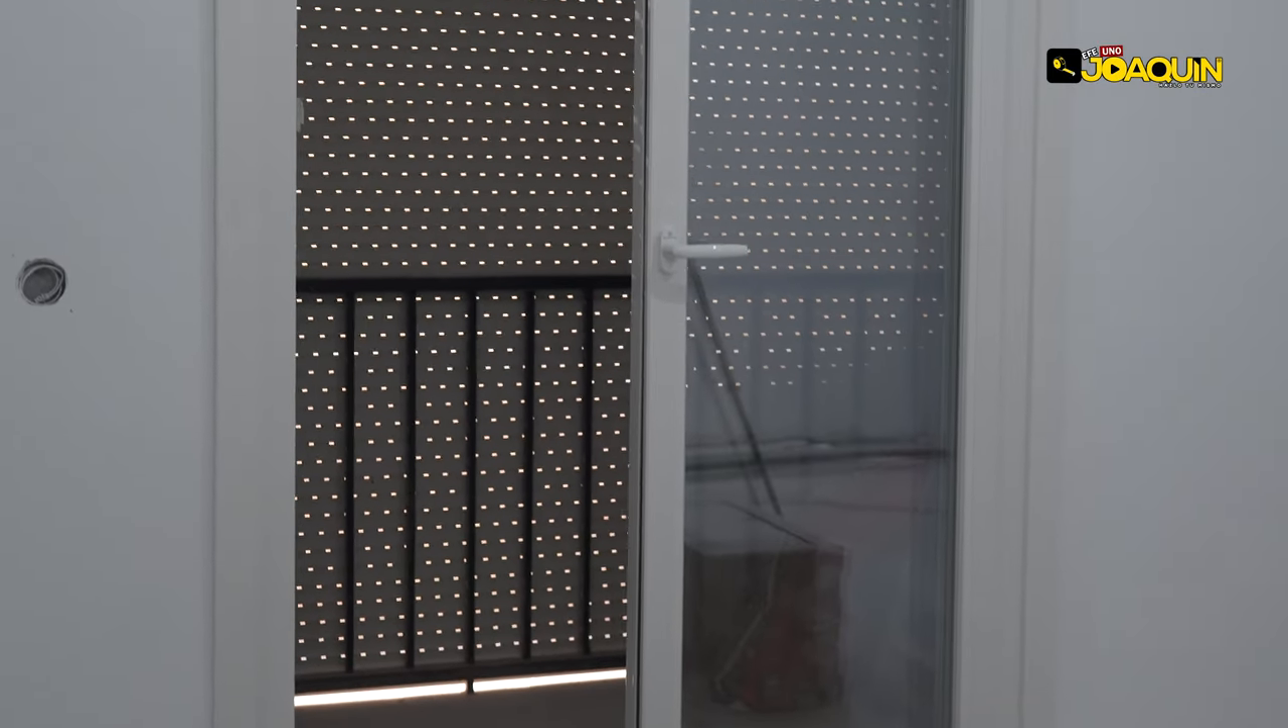Por un lado, veis la habitación en el estado que están y veis que ya tenemos el PVC montado.